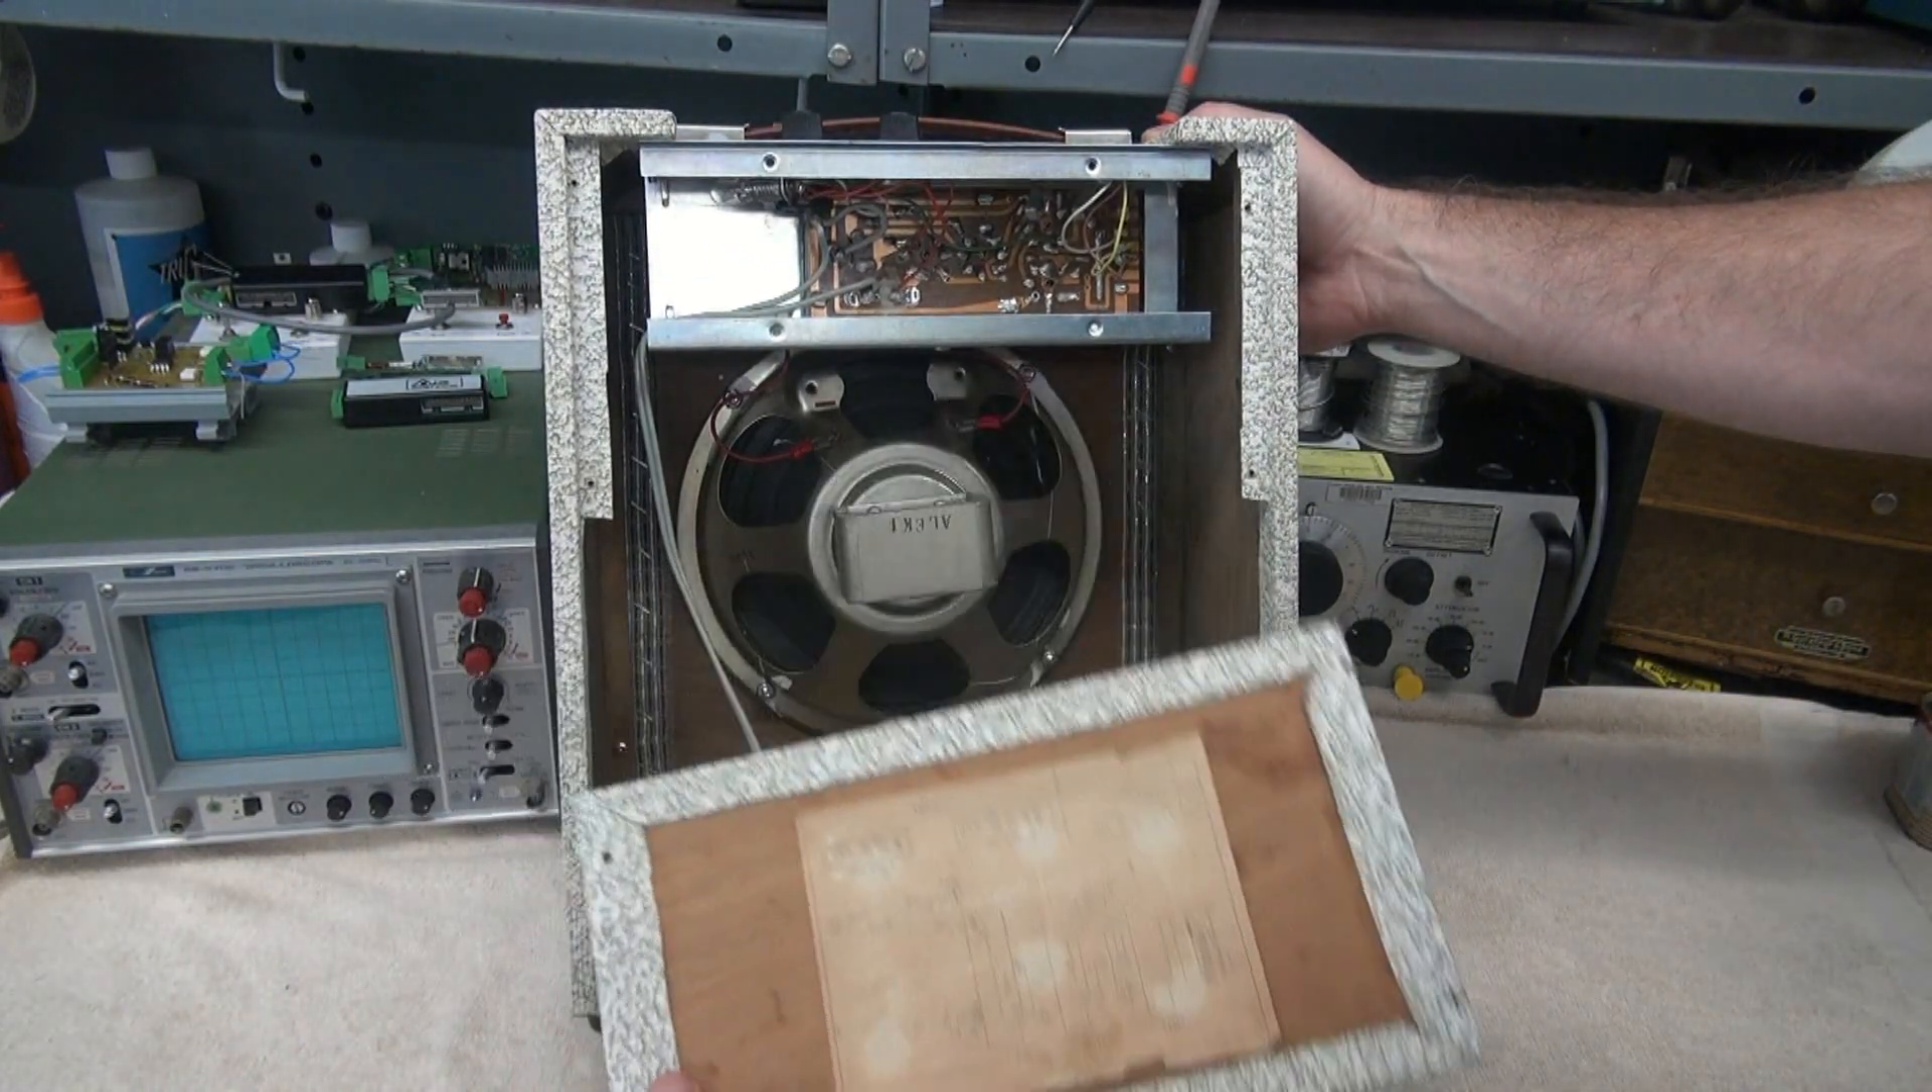I've already pulled the back panel off.